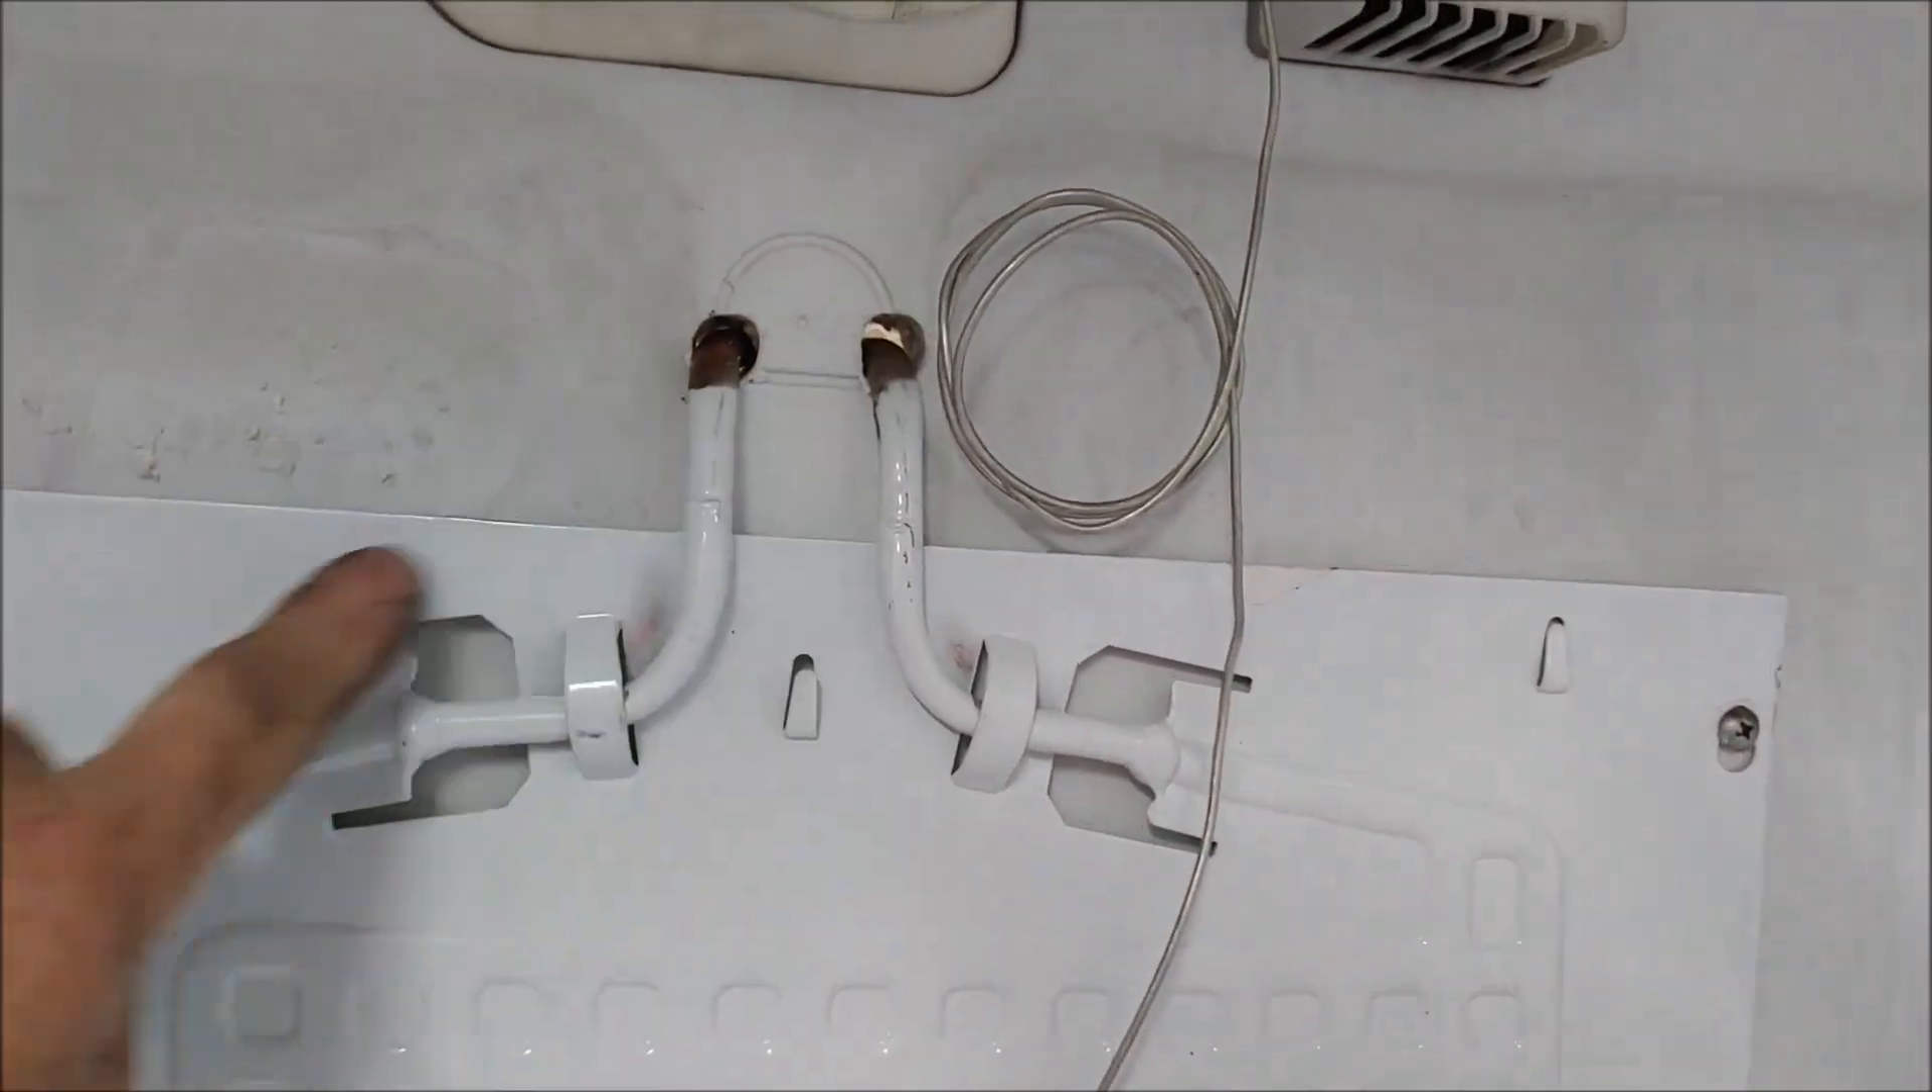I've mounted the cold plate the two pipes go through the two holes I've made.